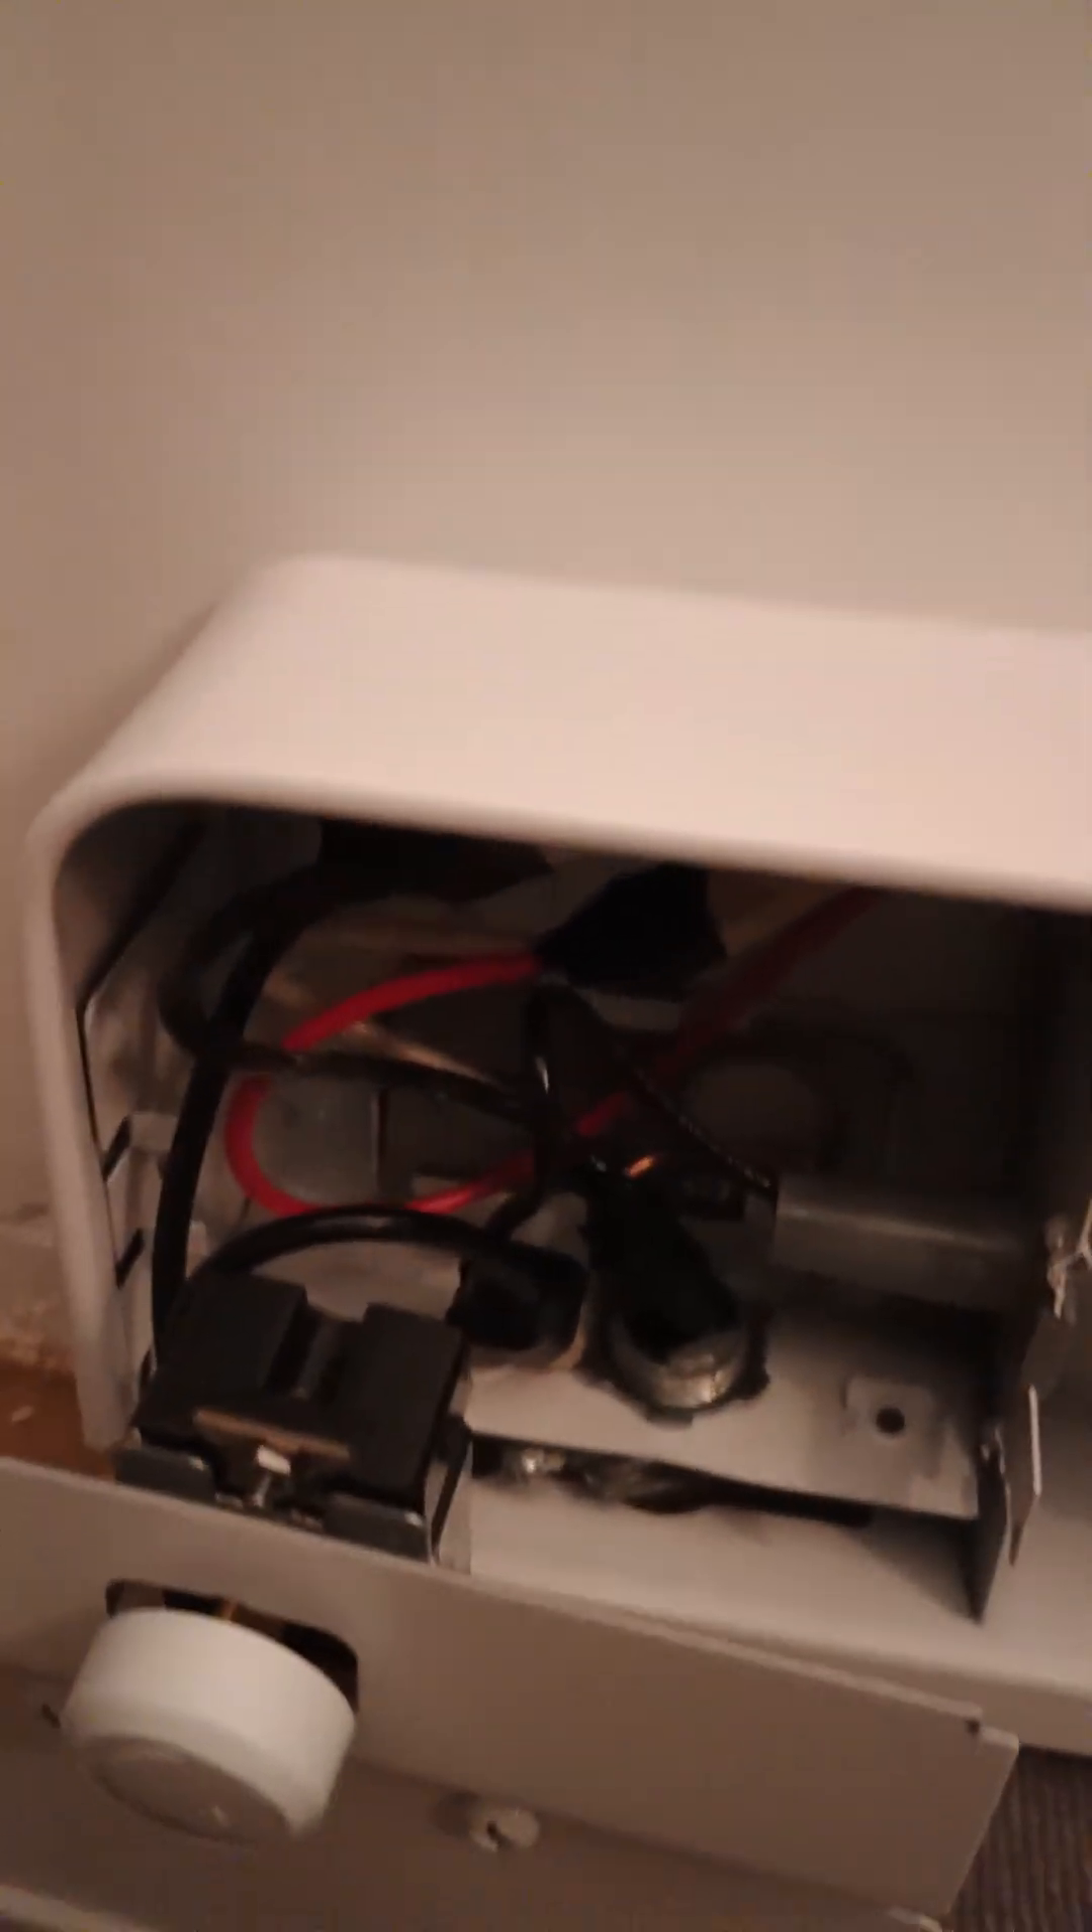My wires are all inside the box.